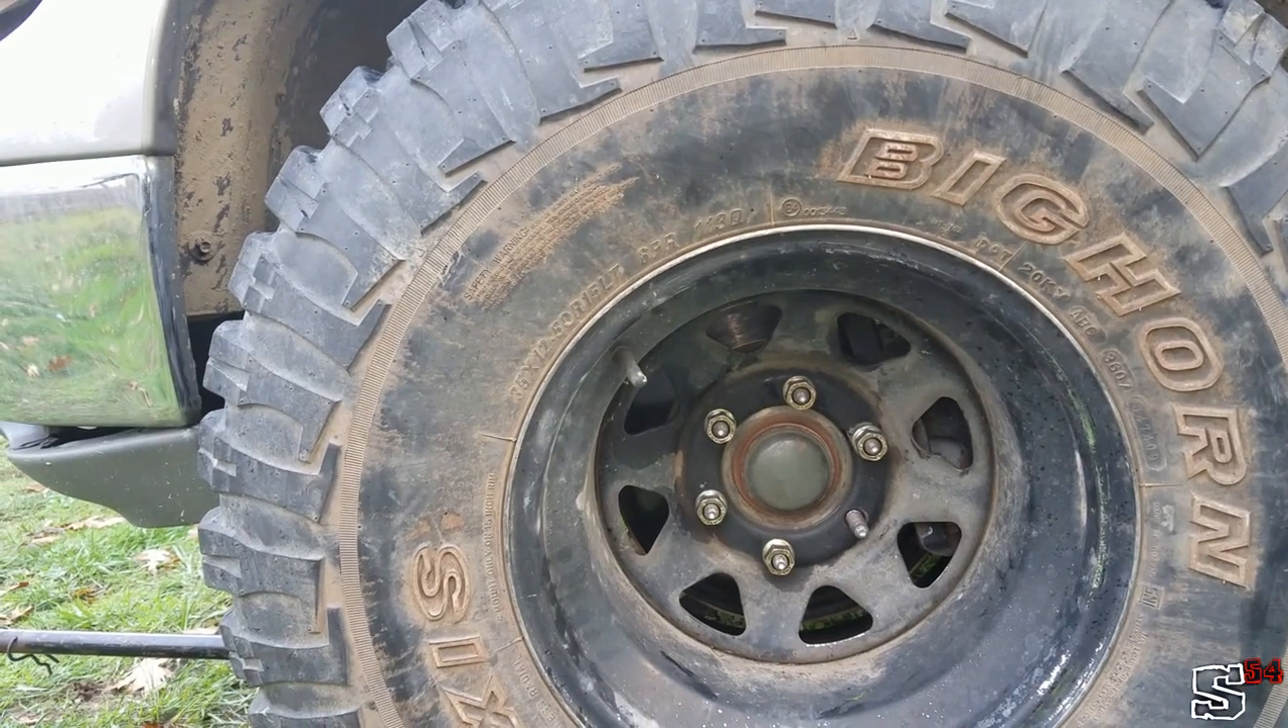The lug pattern does fit.